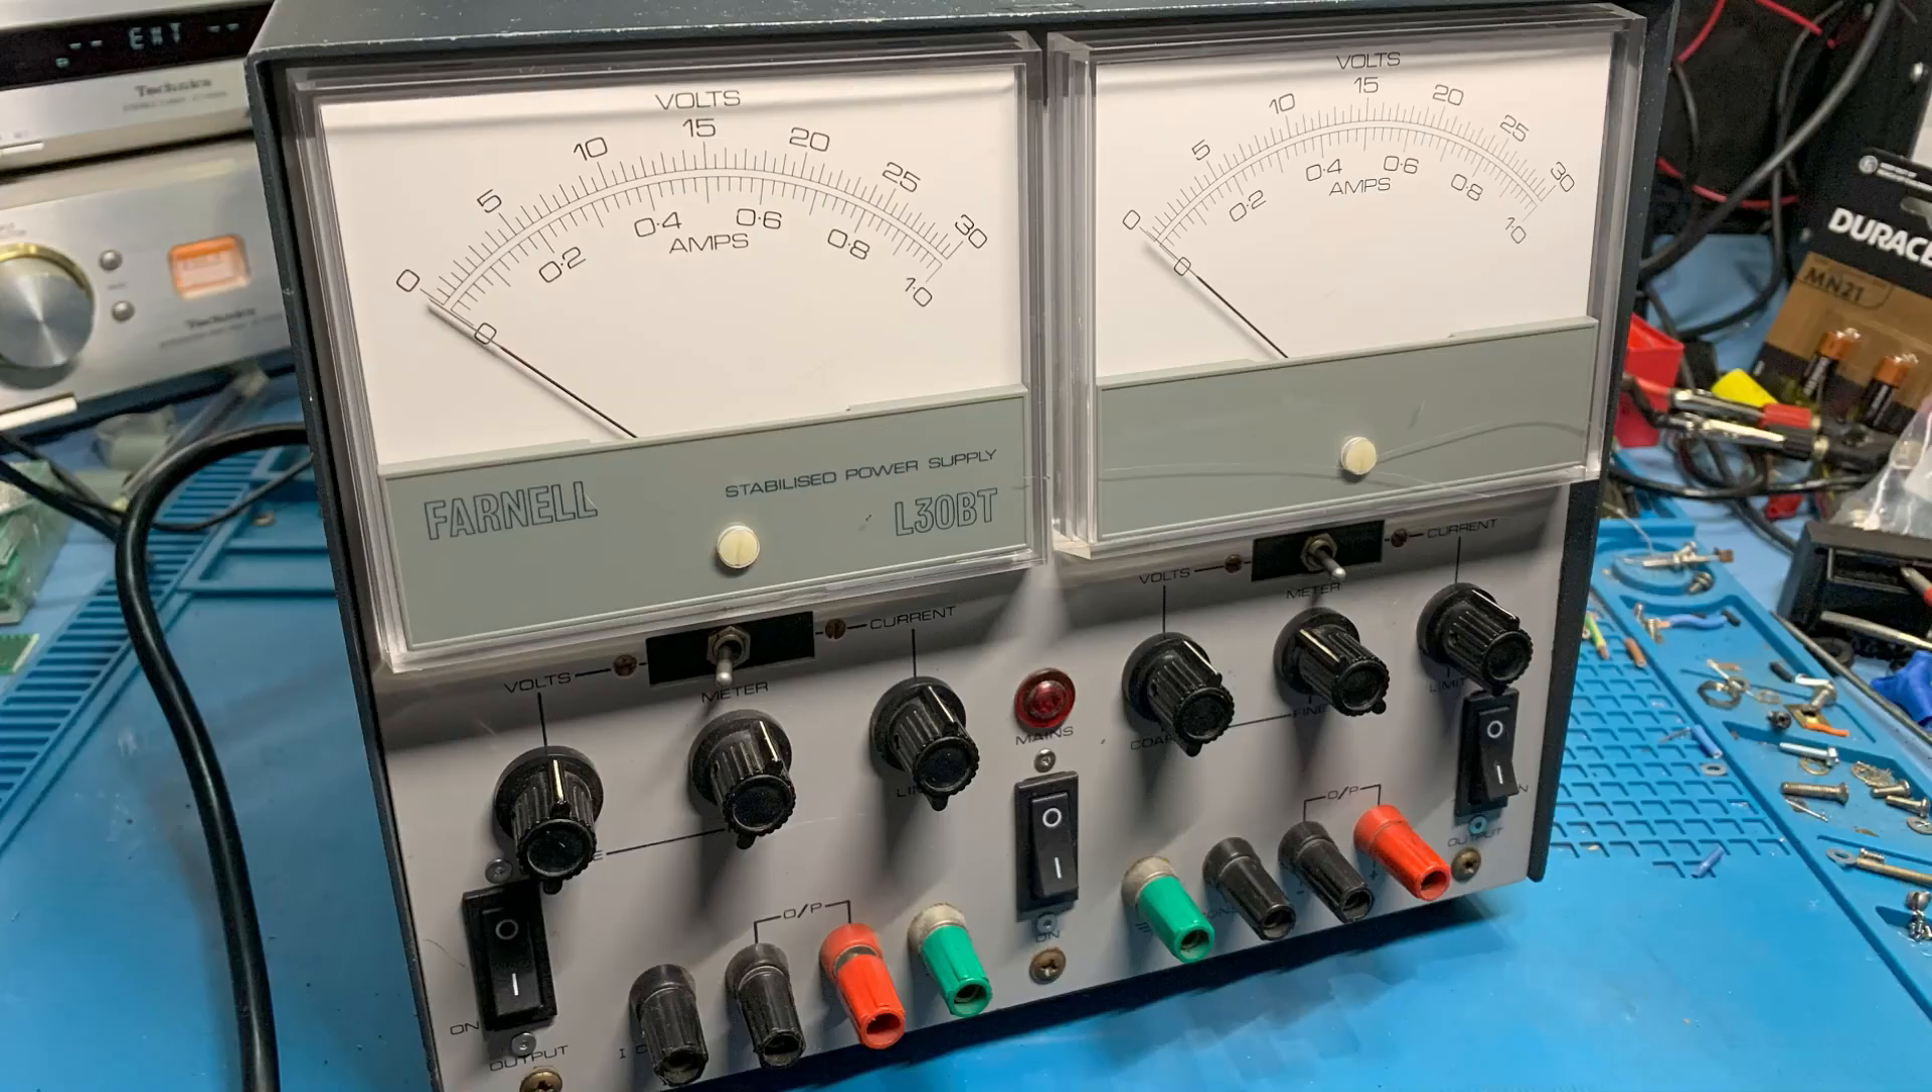And there we have our Farnell L30BT back in one piece.